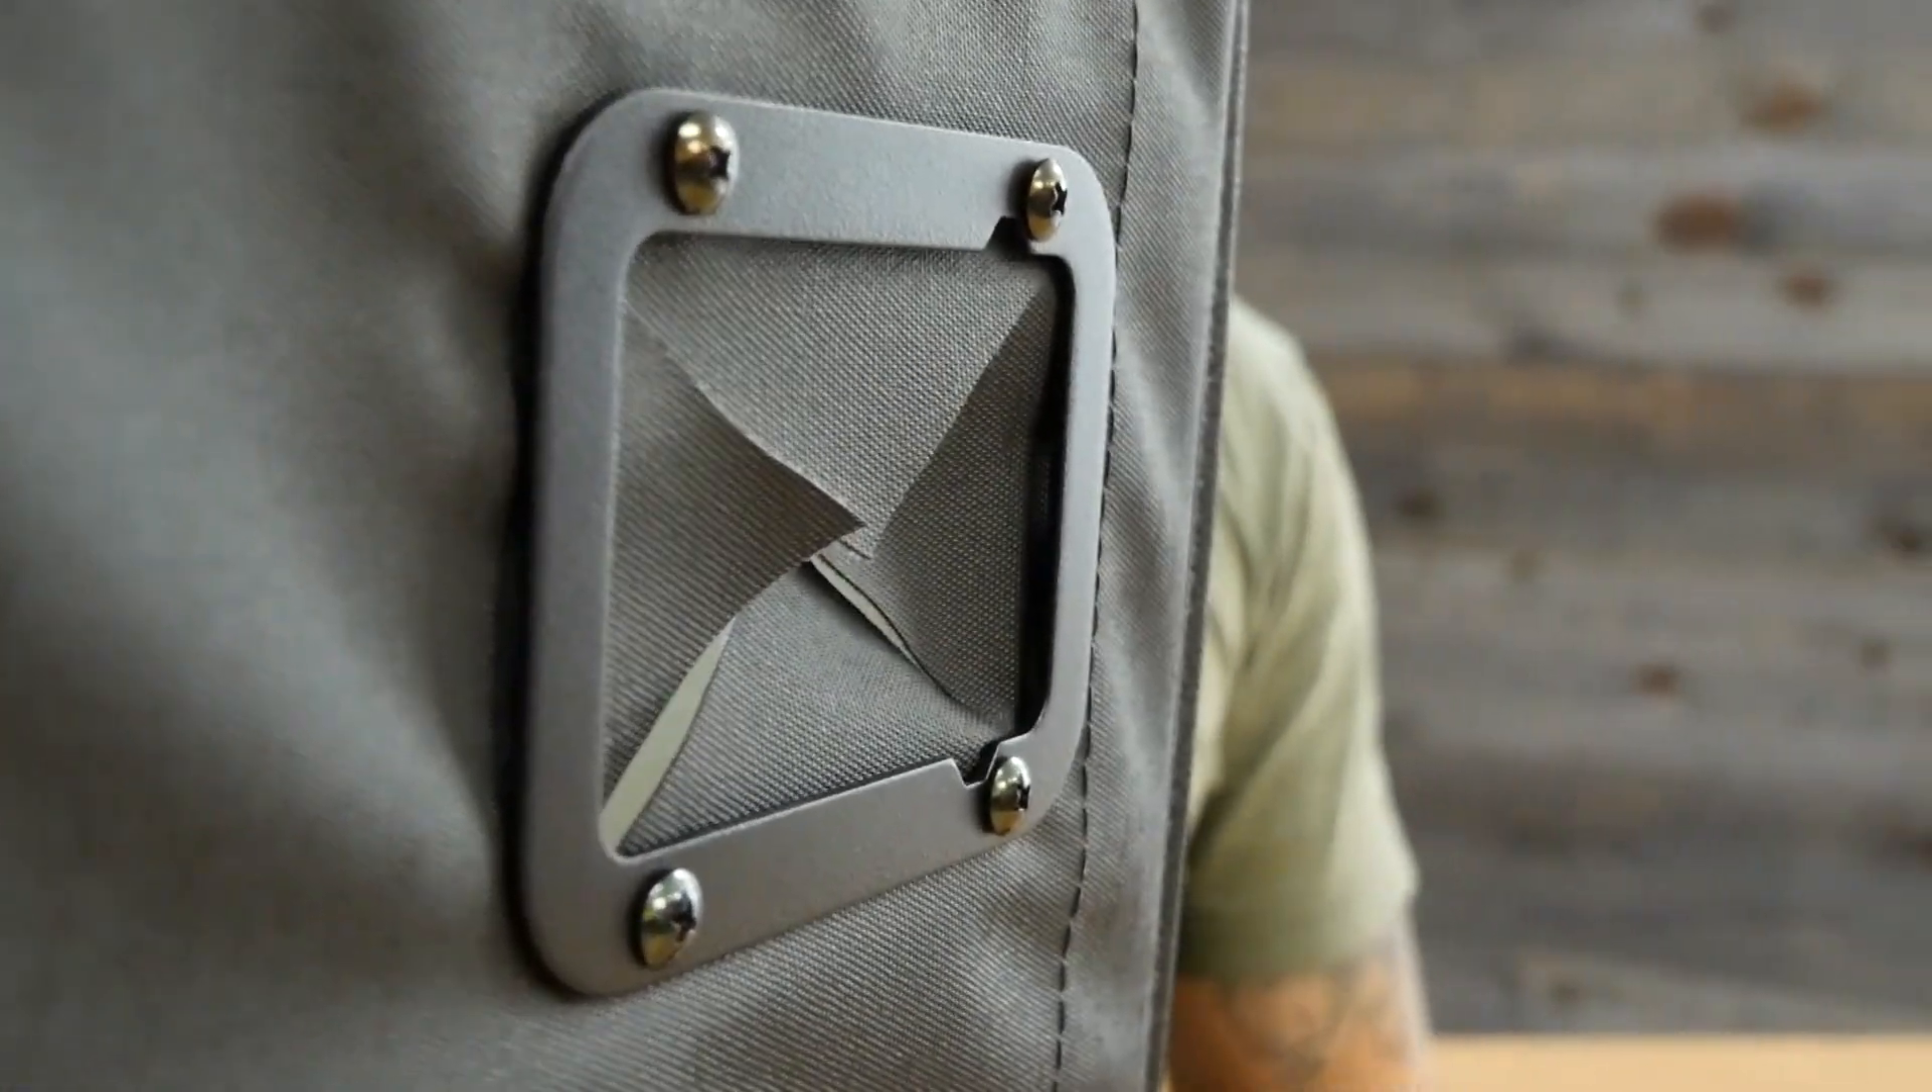Now that we got the front plate on, you want to turn the door around or go to the inside.